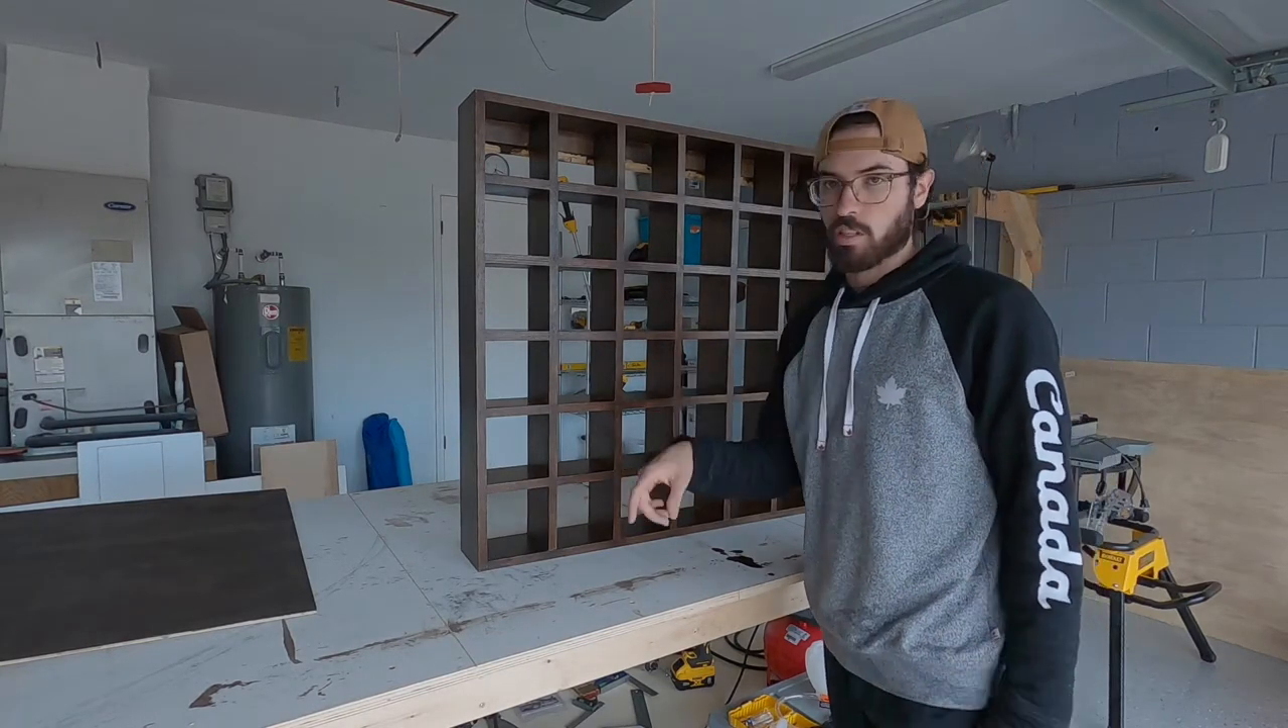I ended up doing three coats of the polycrylic, it came out nice and smooth. The last thing for me to do is attach the back.